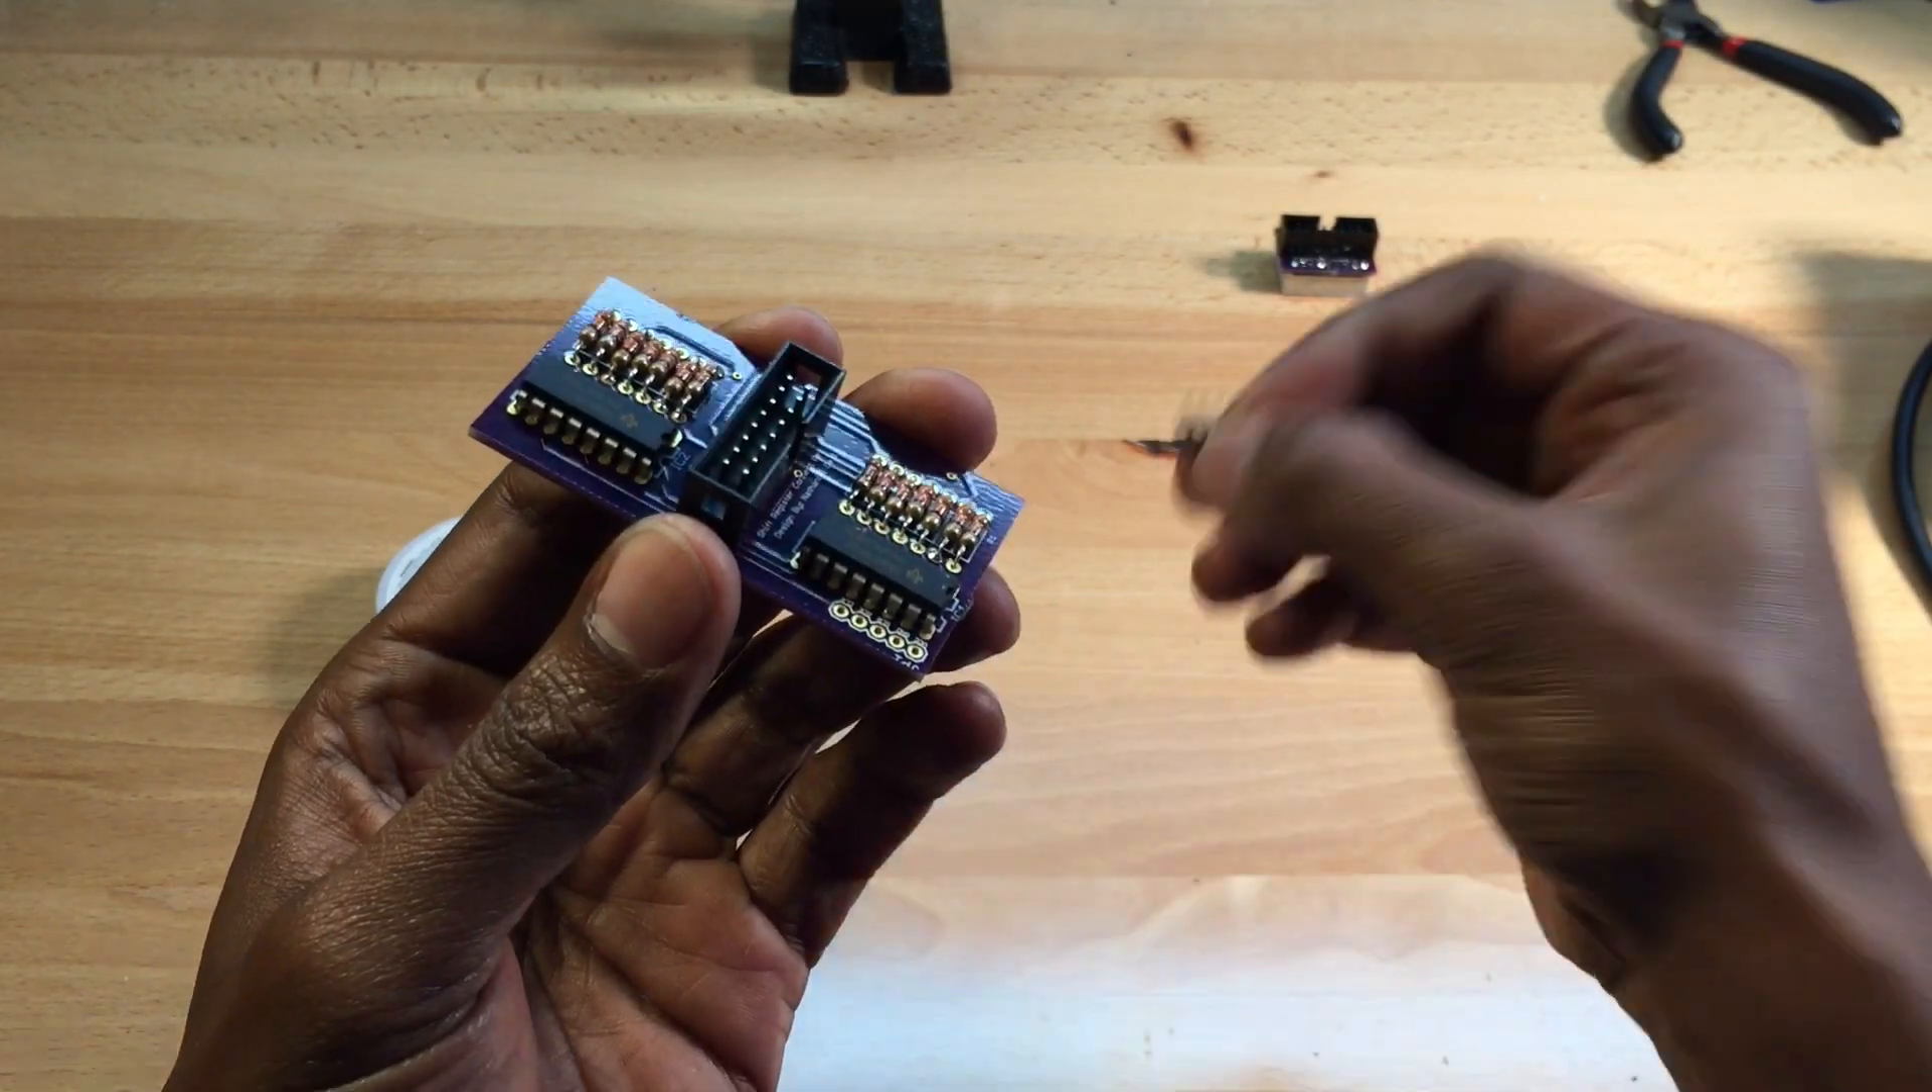Okay now that we have the connector on the last thing we have to do is put the five pin male headers on.